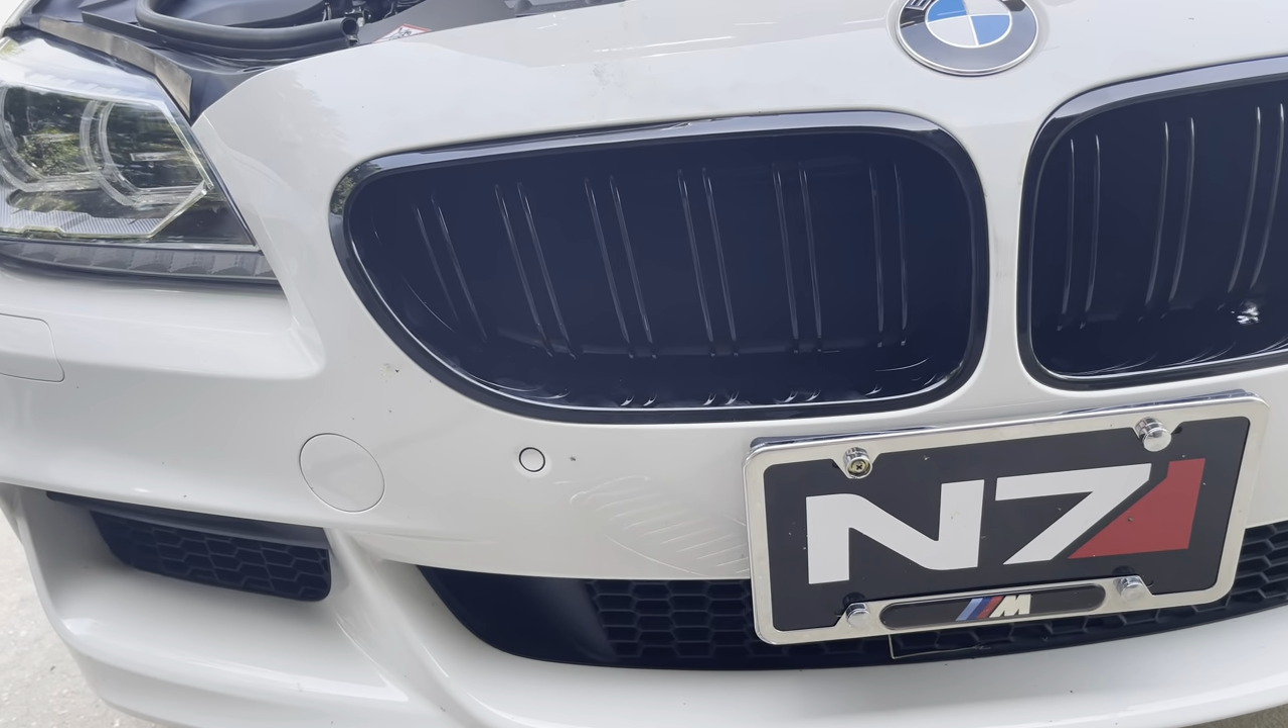Literally take it get it on the right side first line it up just basically there you are gloss back black kidney grills on your f -13.